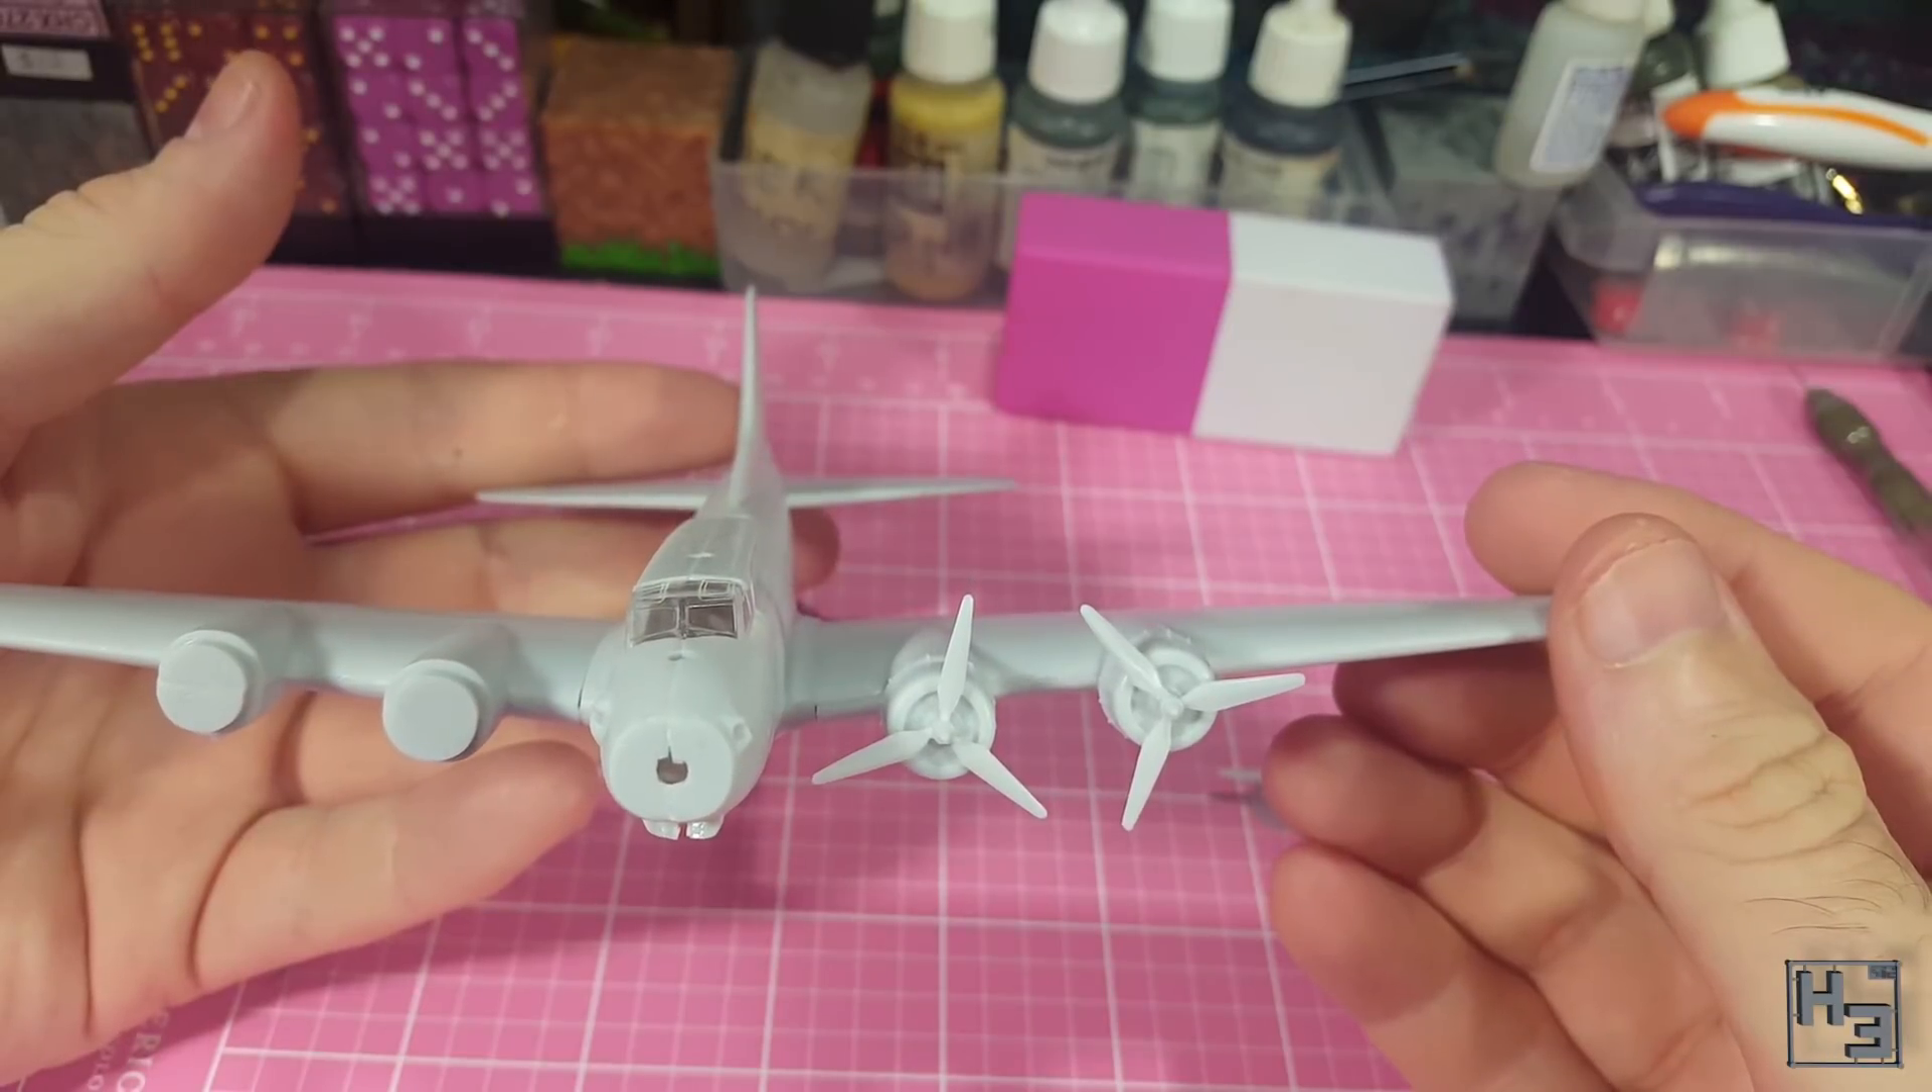My propellers don't line up exactly with each other and it looks a little bit messy, but I don't really think that matters.